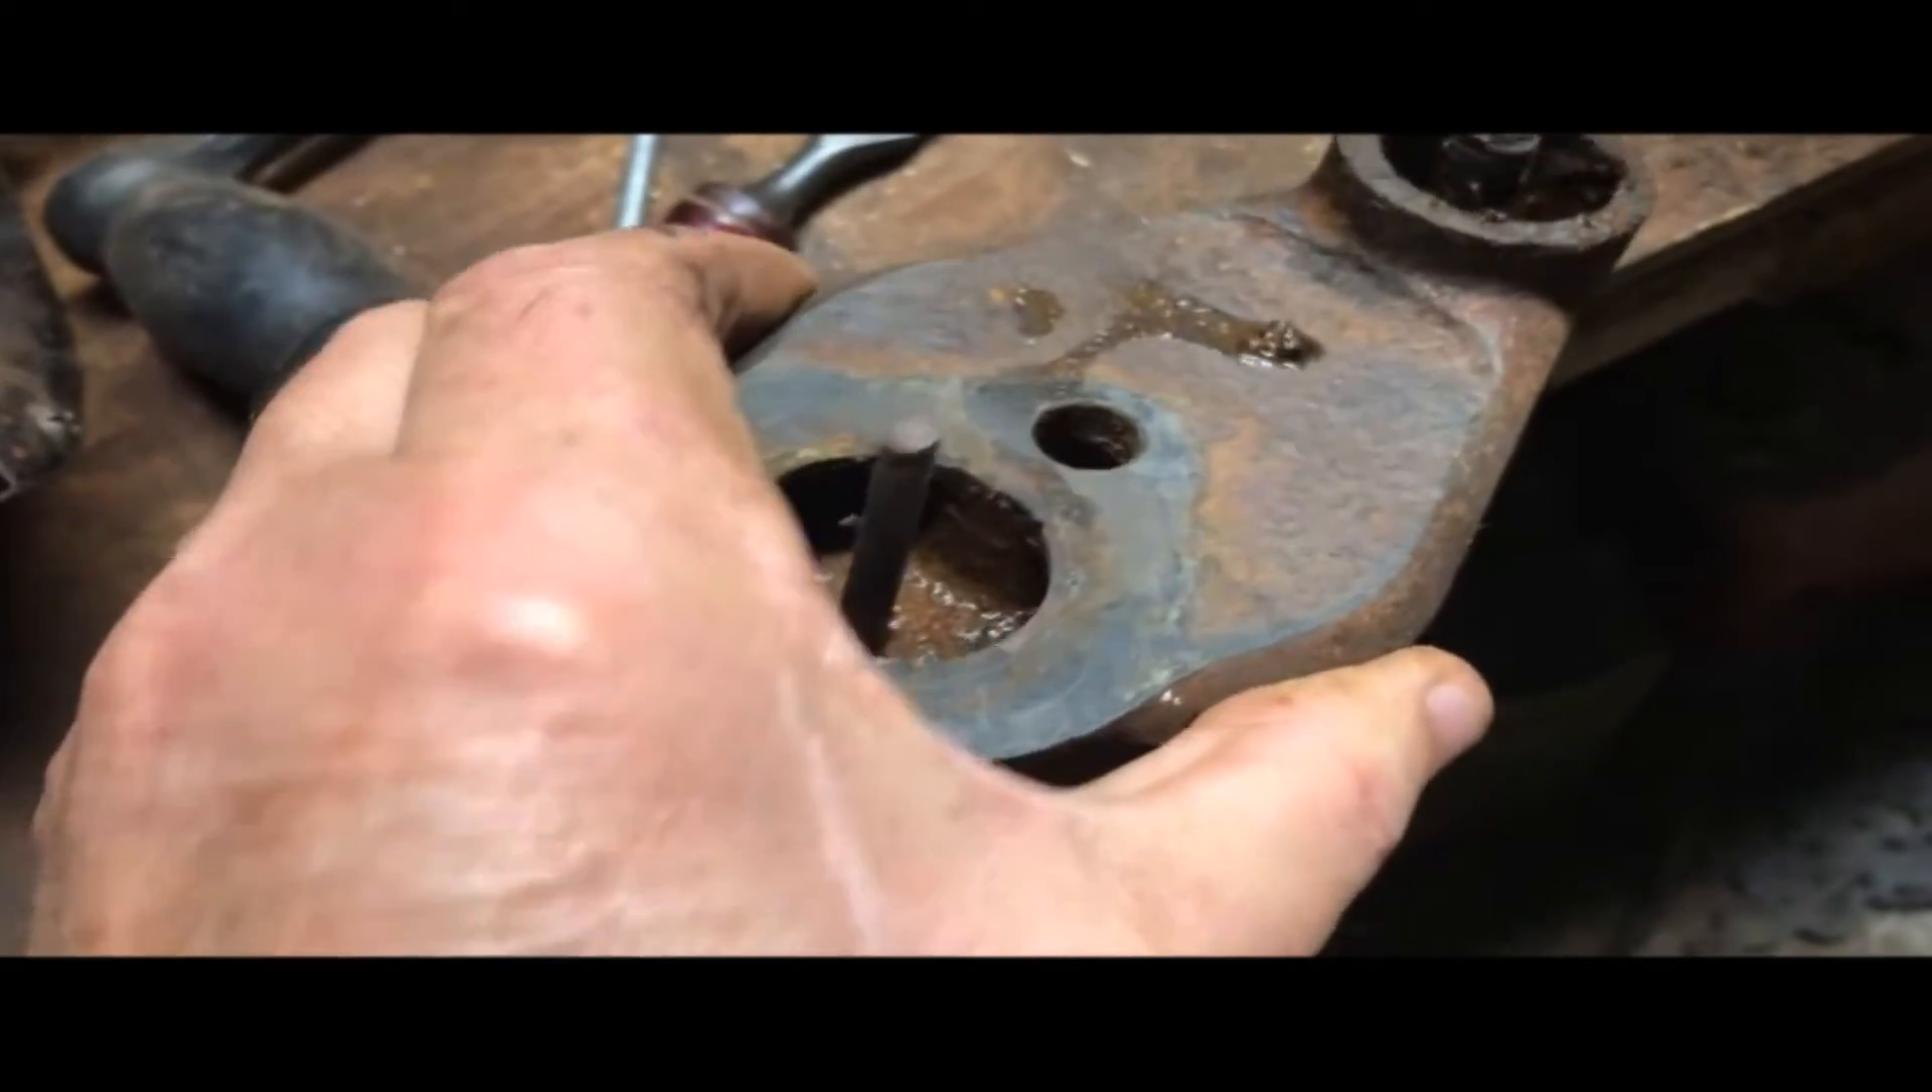I'm gonna have to finish getting this post out.